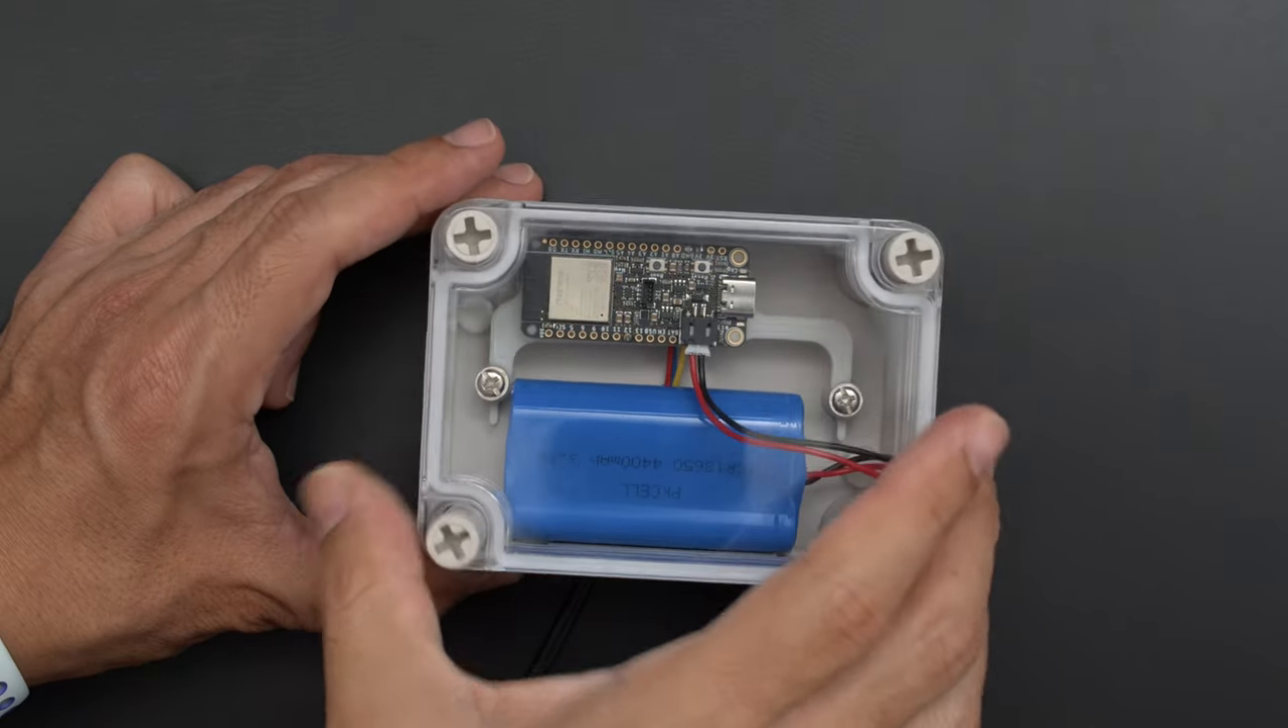This 4400 mAh LiPo battery fits nicely in the enclosure and plugs directly into the Feather's battery port.